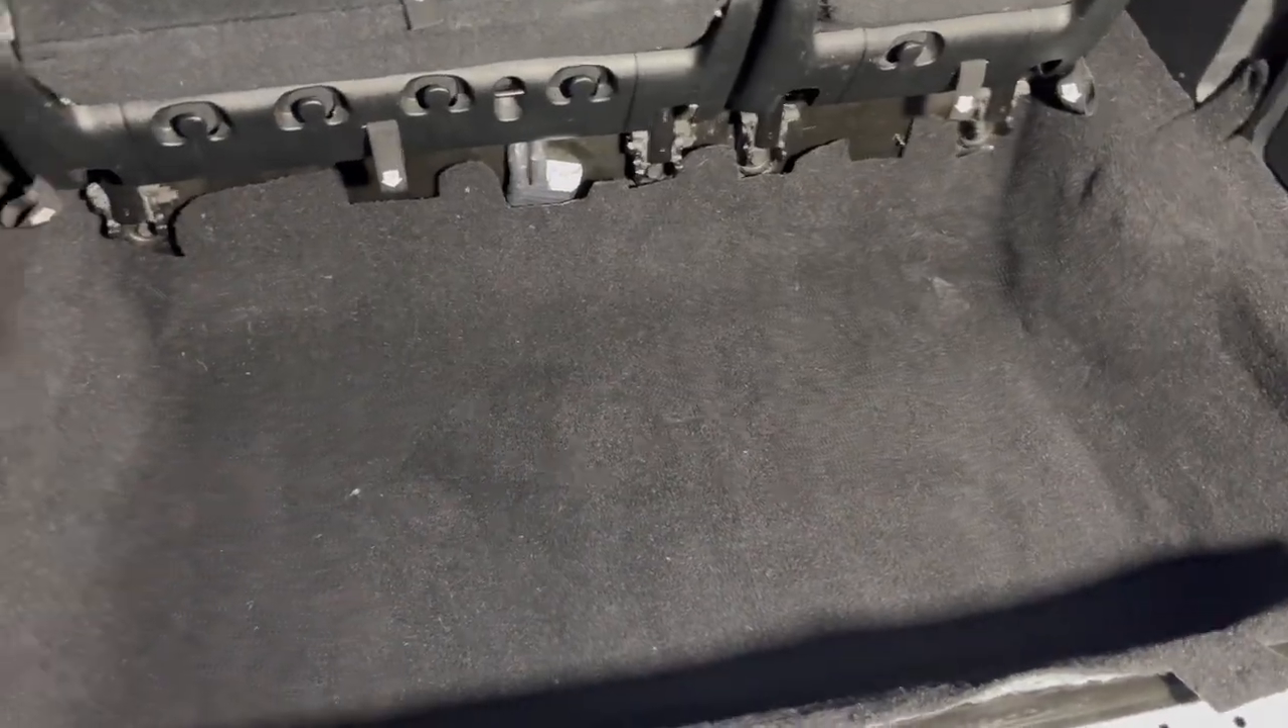All right, so I got the carpet in.